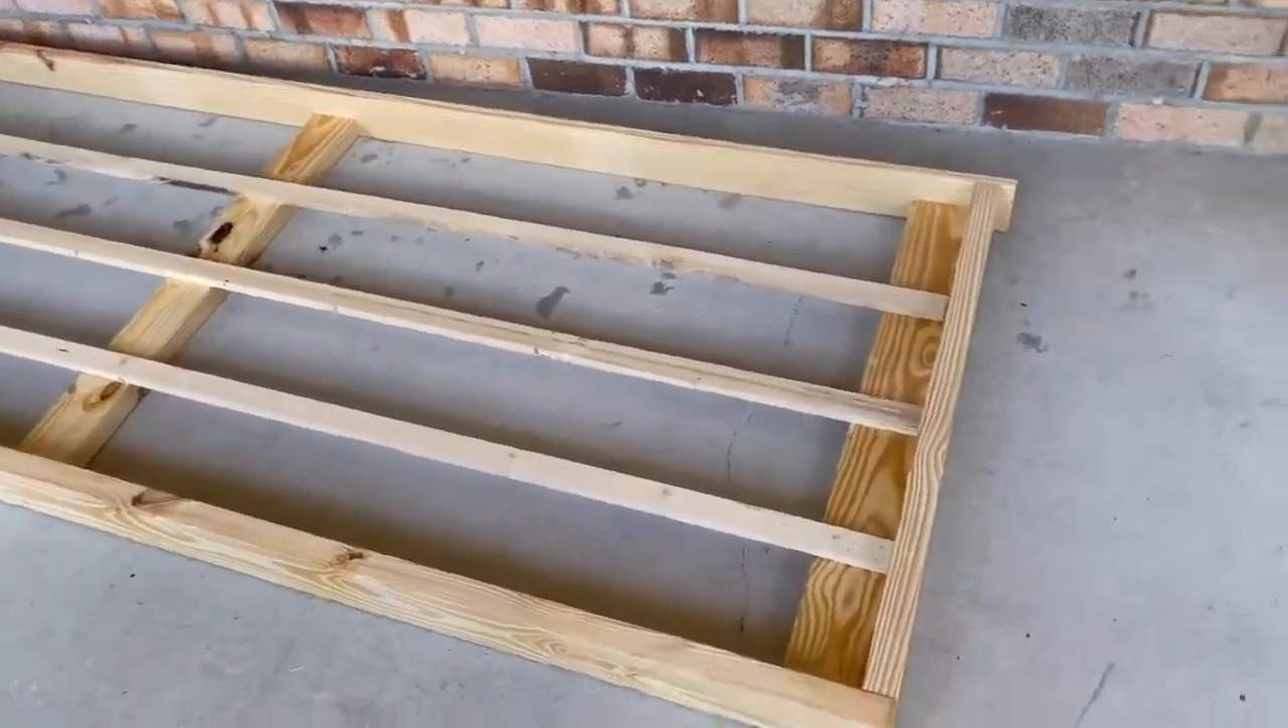Voila! There's our rail put together.